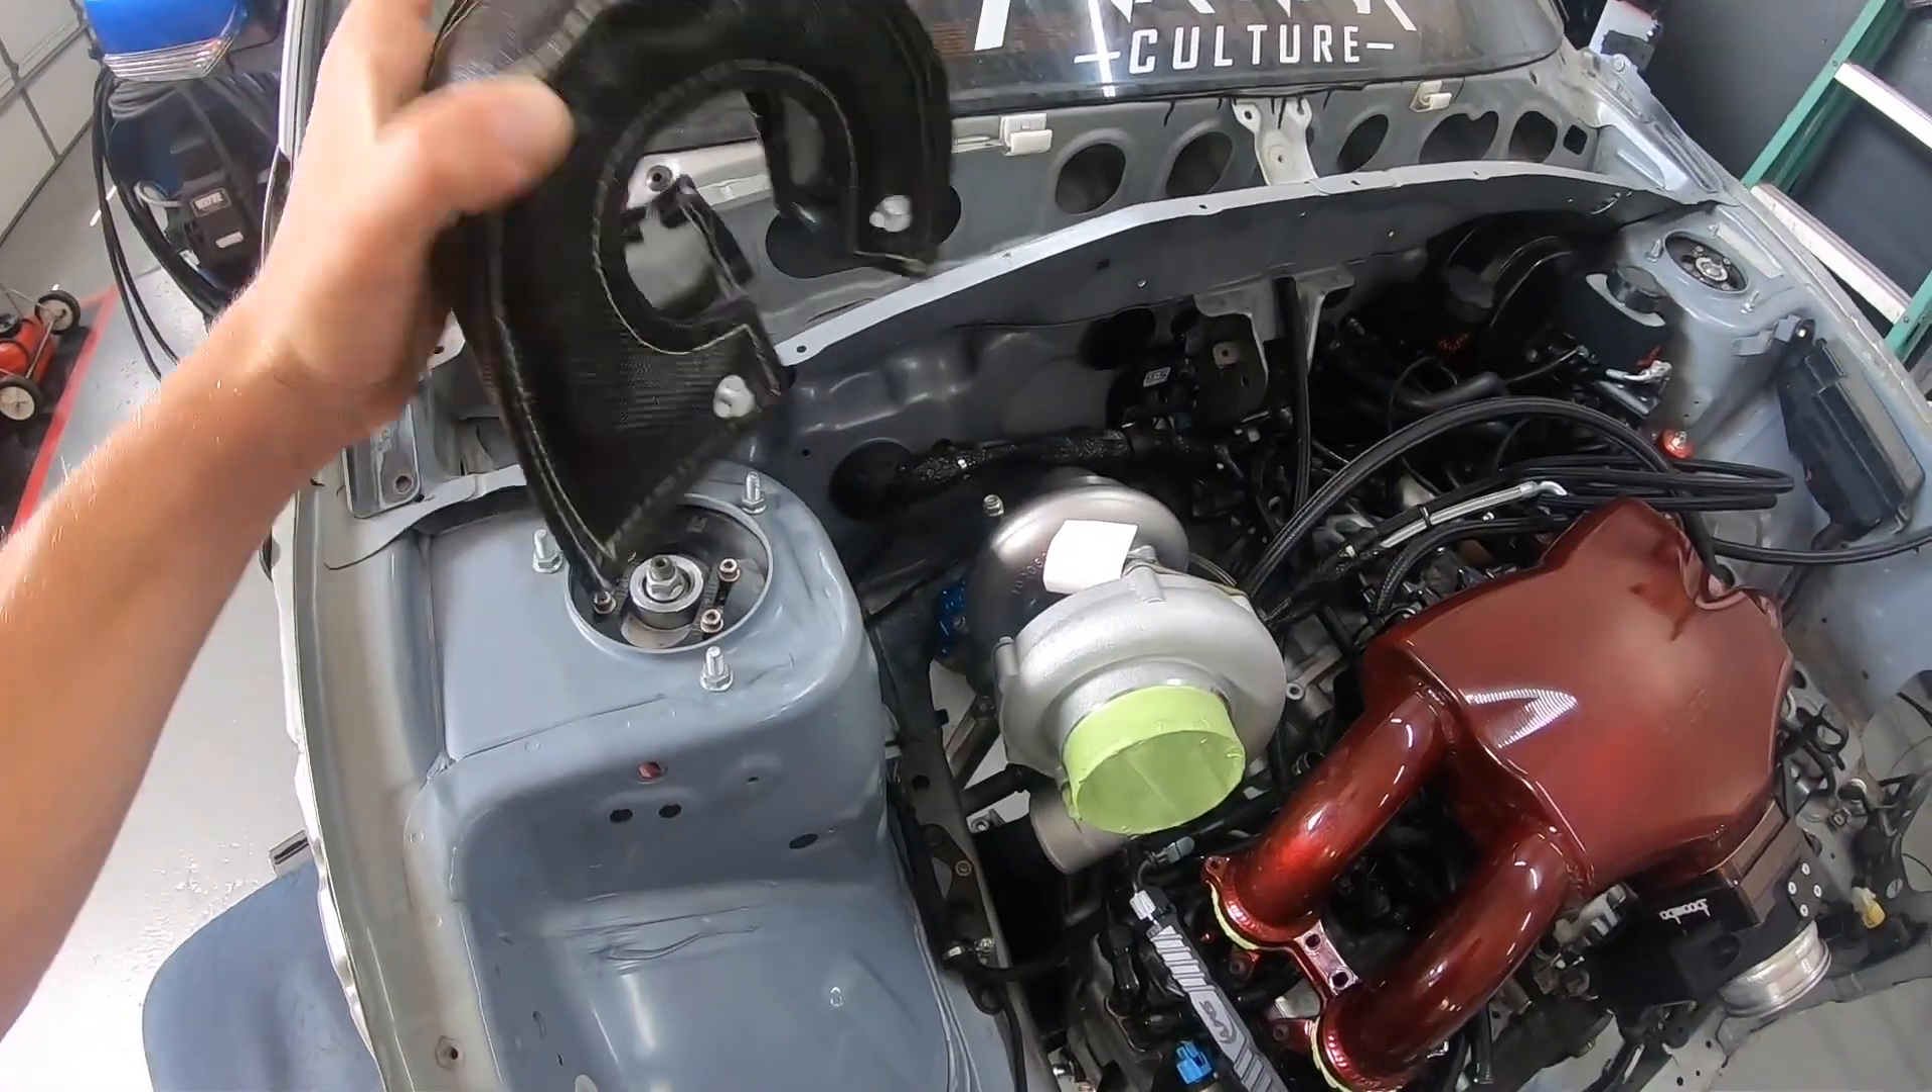We have a nice little turbo blanket from torque solutions haven't yet put that on.